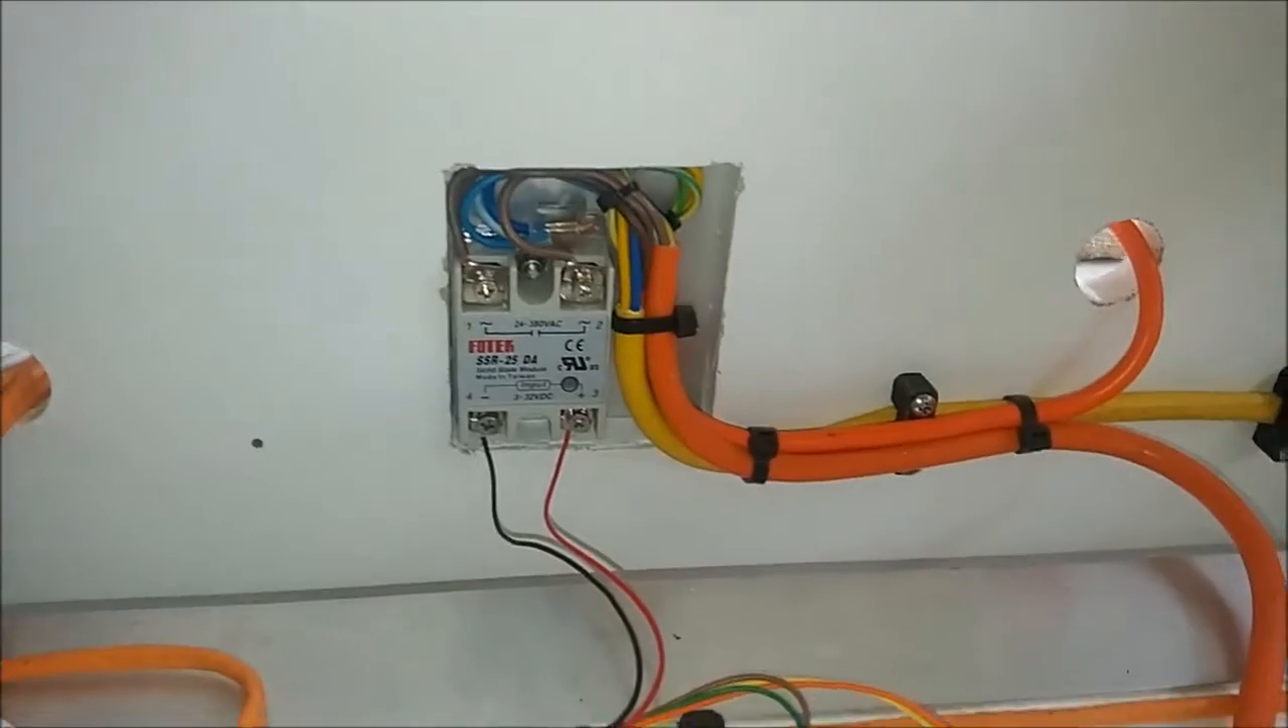I just thought I'd show you the Solid State Relay Module just before I put the cover on.